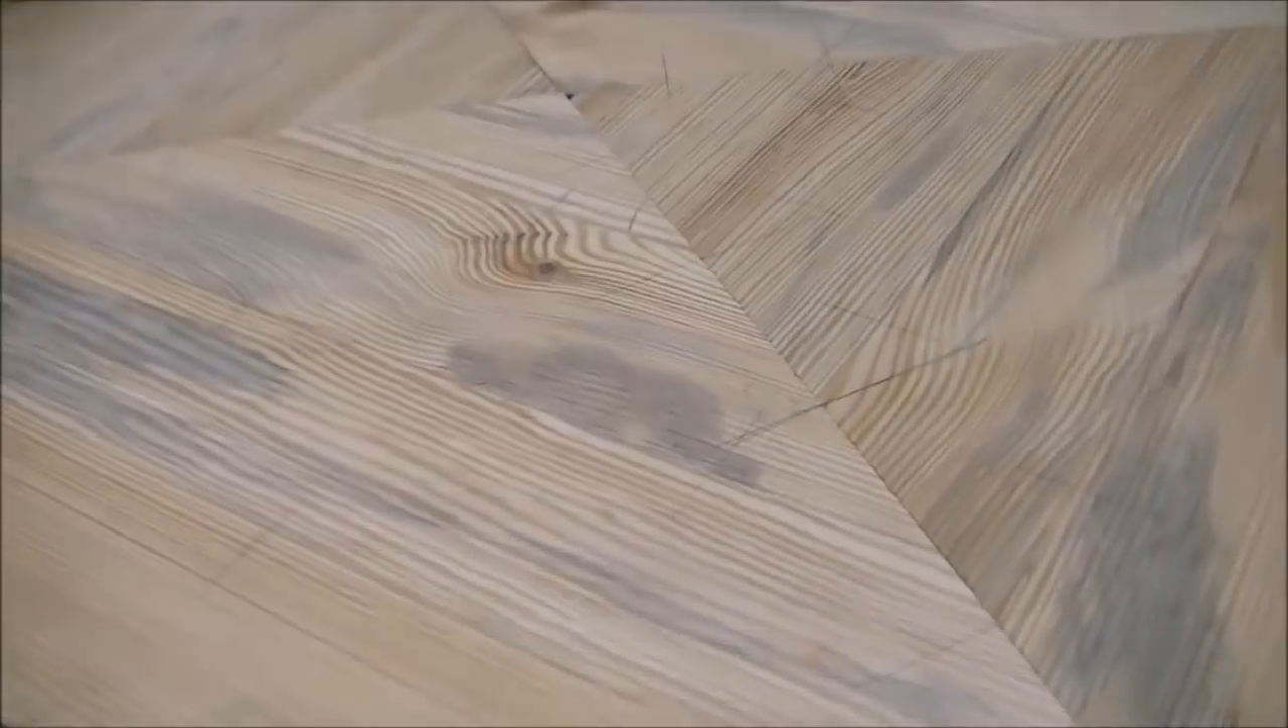All the pieces fit together perfect.